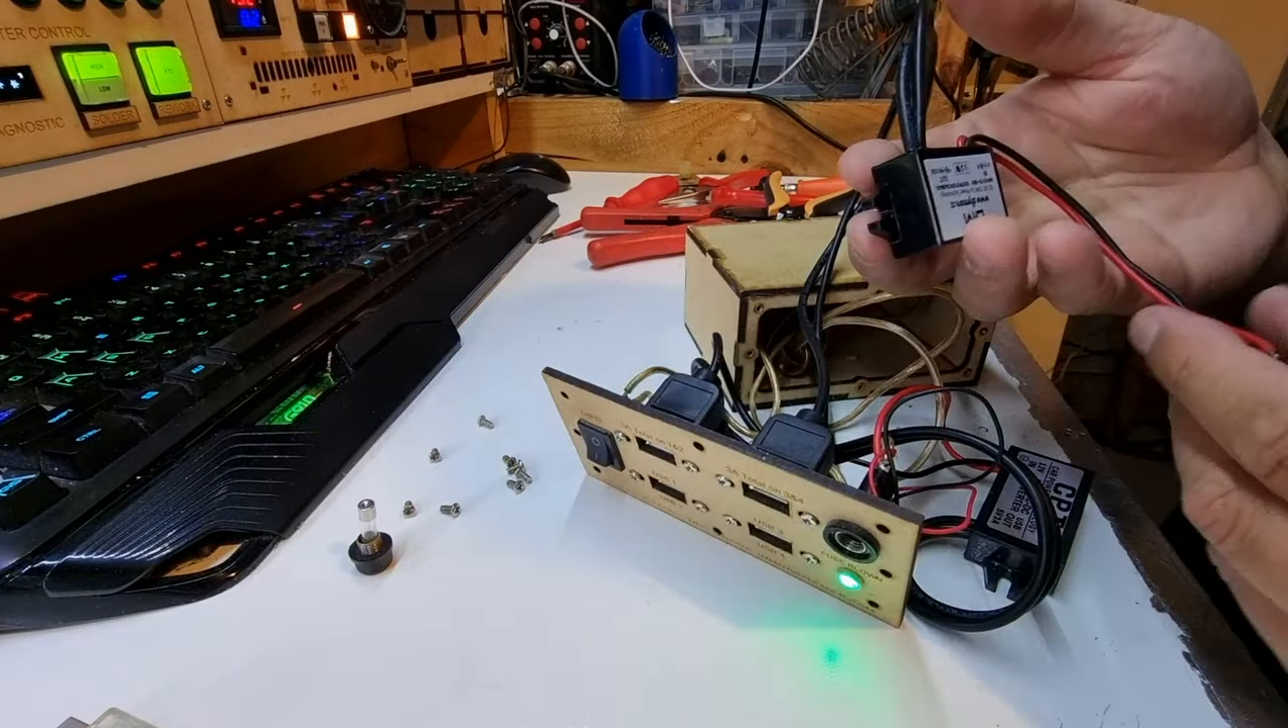All right so we have our connectors screwed into the front plate.